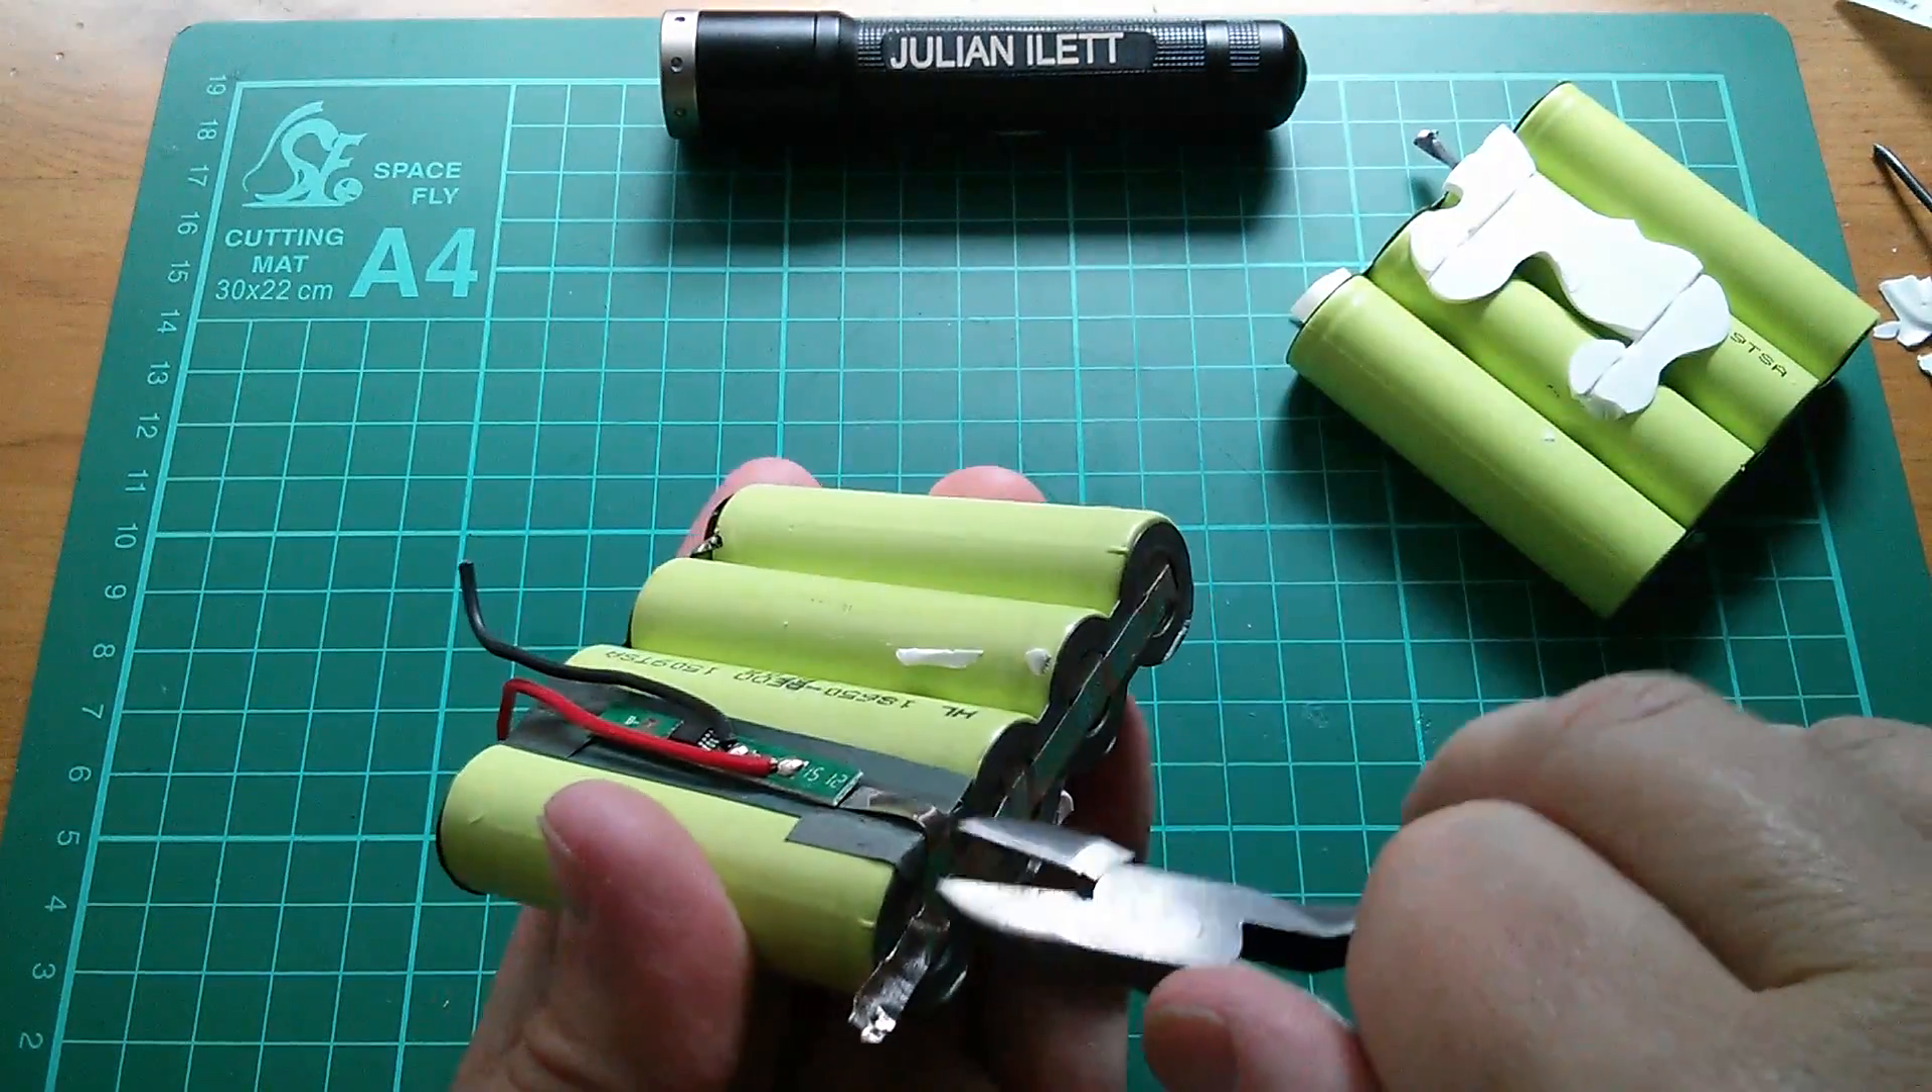I've still got to remove this battery protection board.